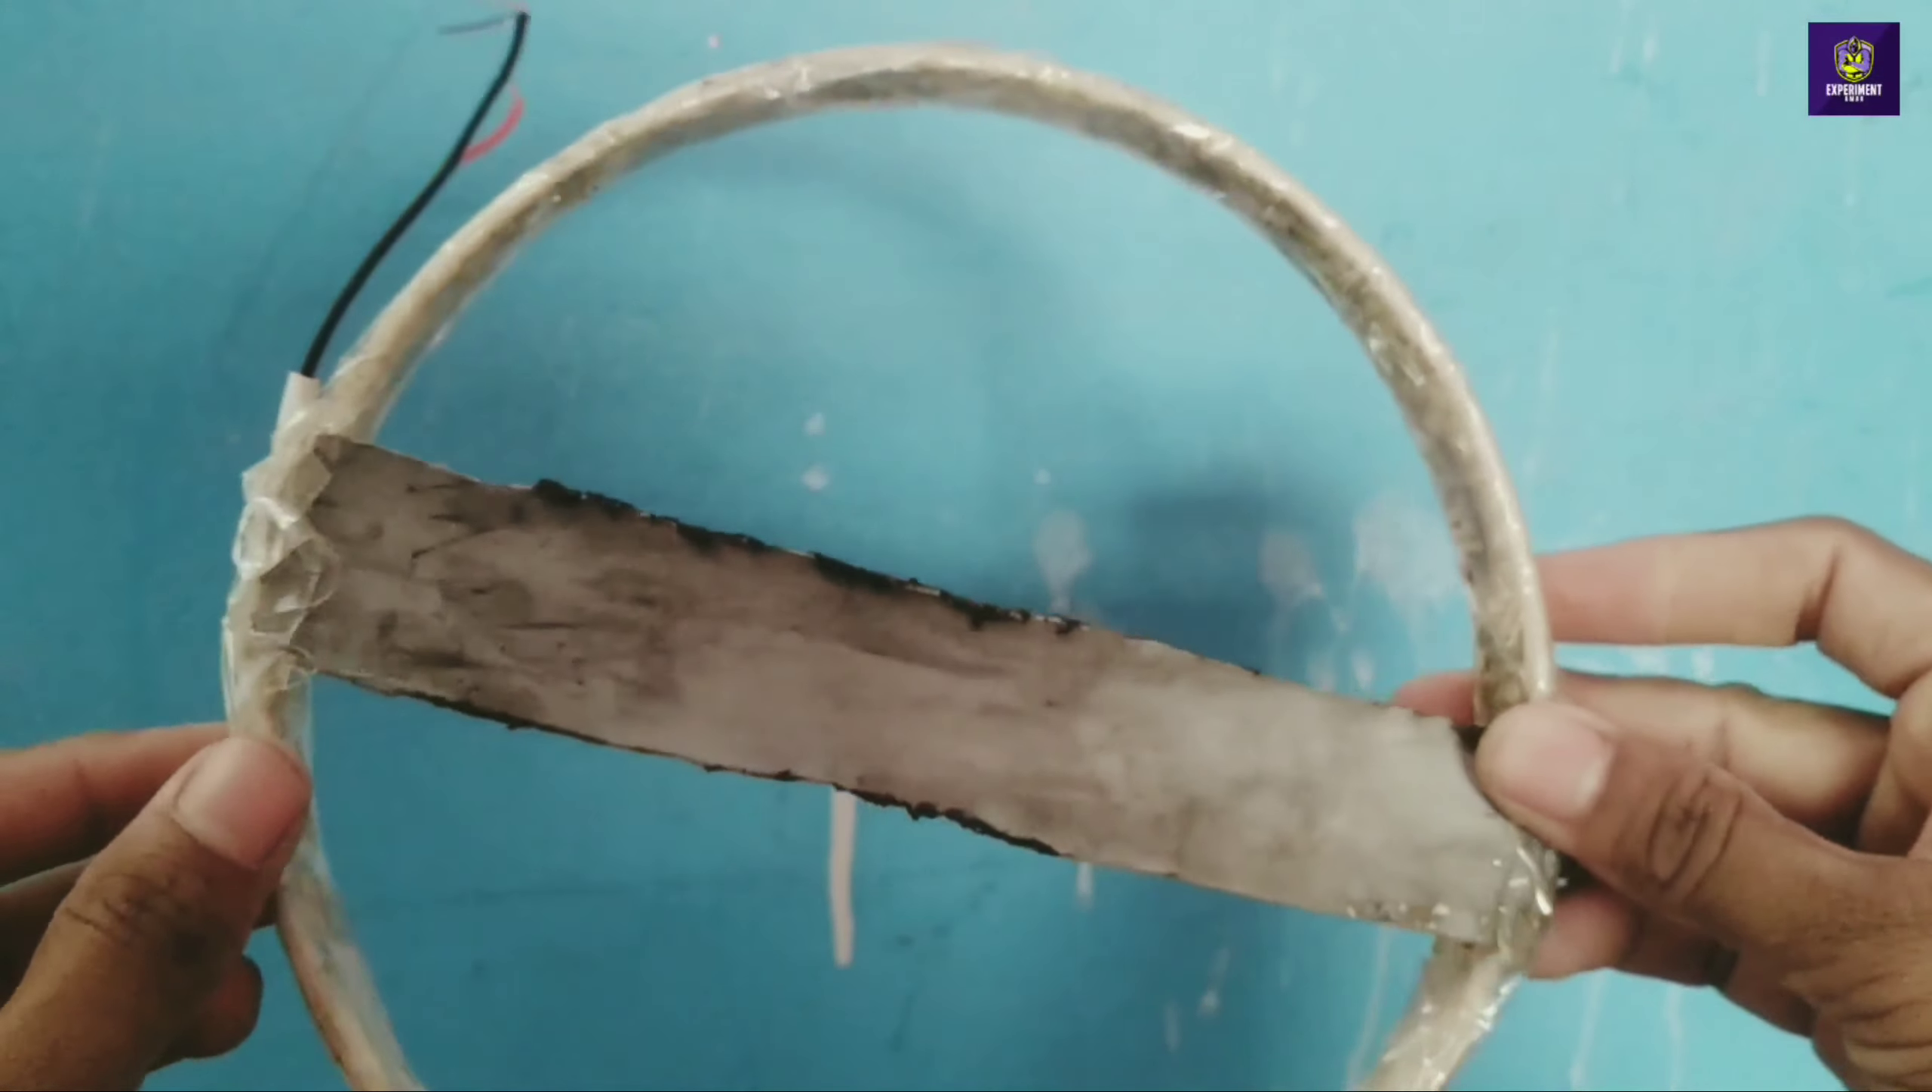आप देख सकते दोस्तों मैंने यह टेप भी लगा दिये।